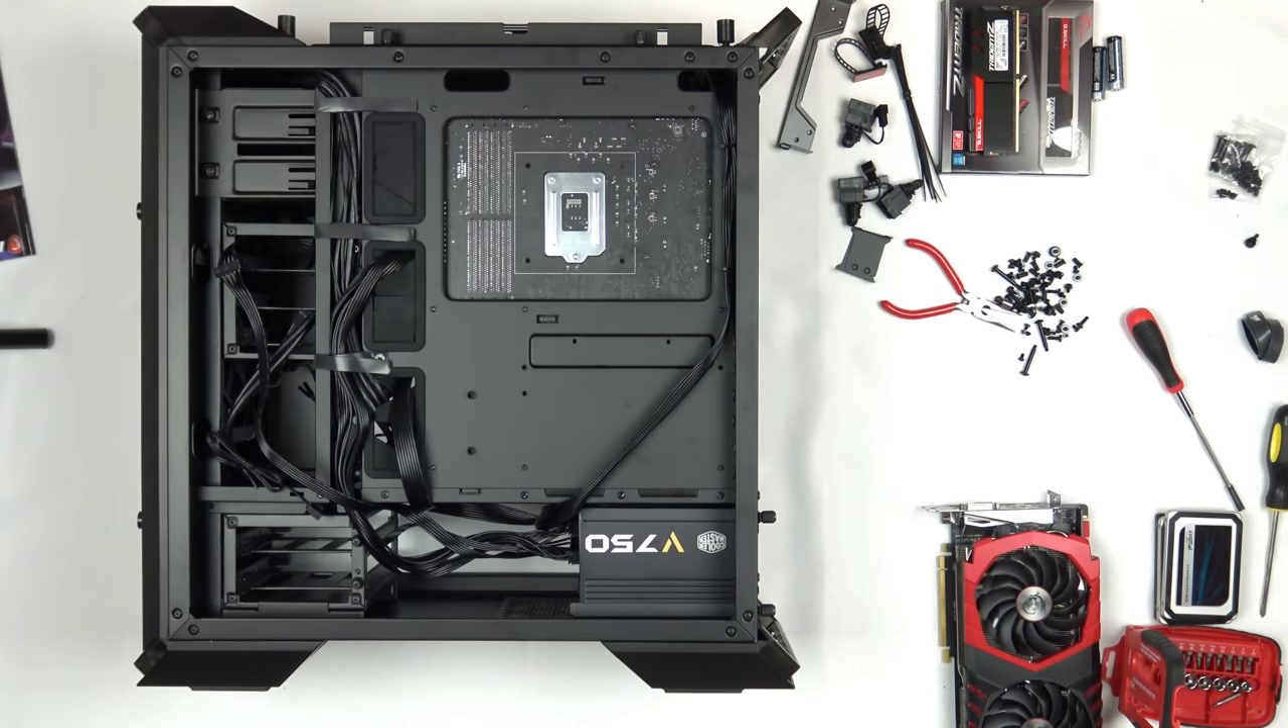Now we're going to turn the computer over, but I'm not replacing the back panel cover yet.